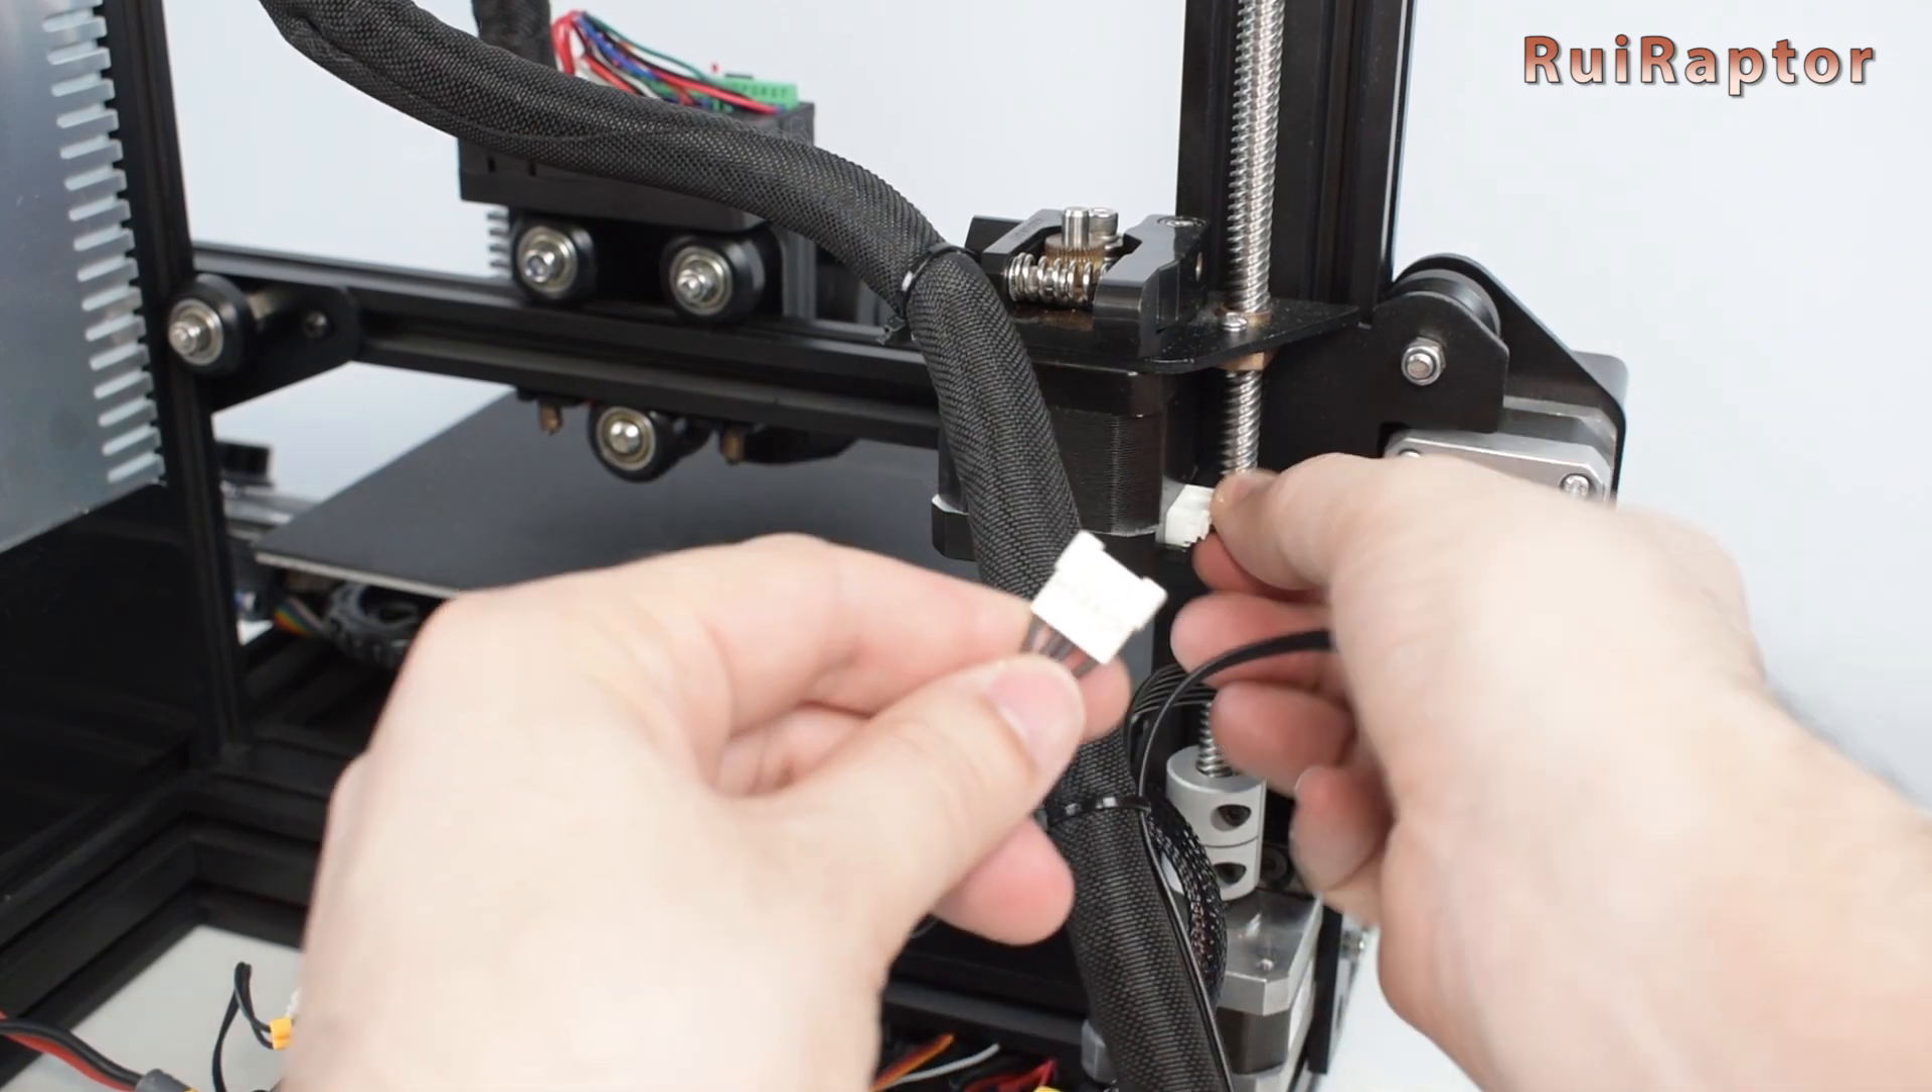All we need to do is connect the extruder stepper motor cable and it's ready.